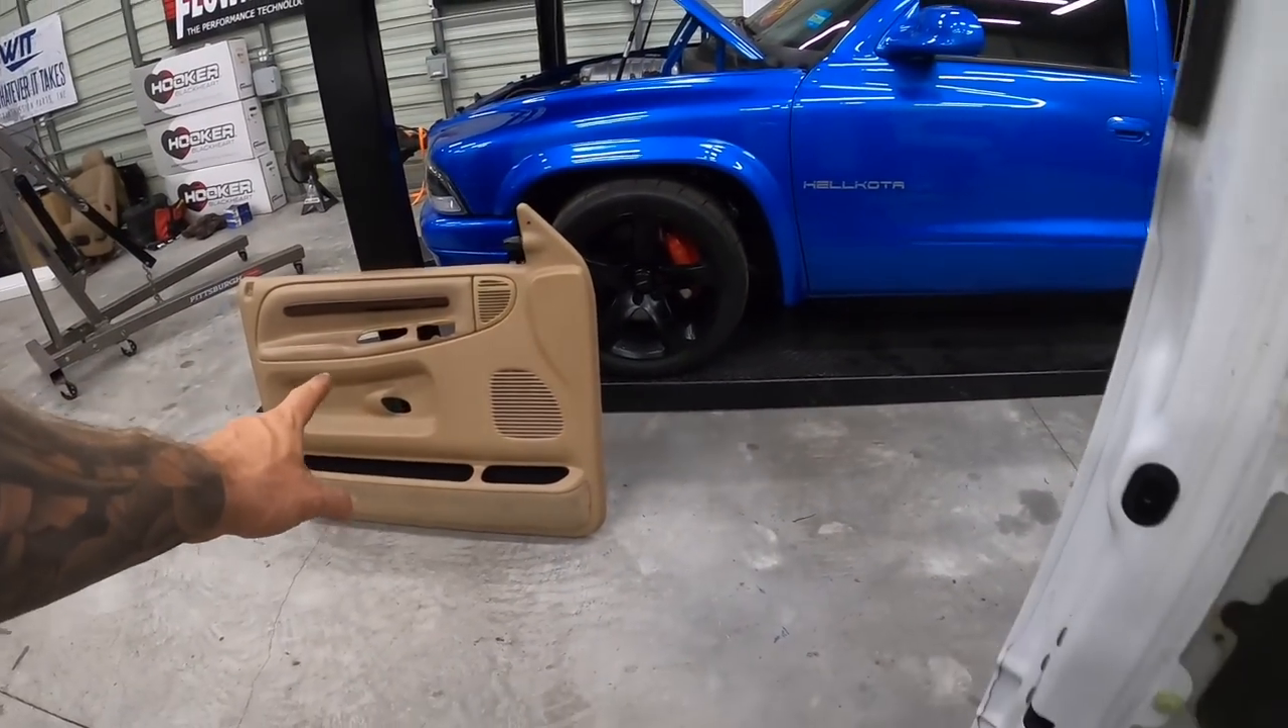Okay, so I obviously got the door panel off and it came off in one piece, which was nice.